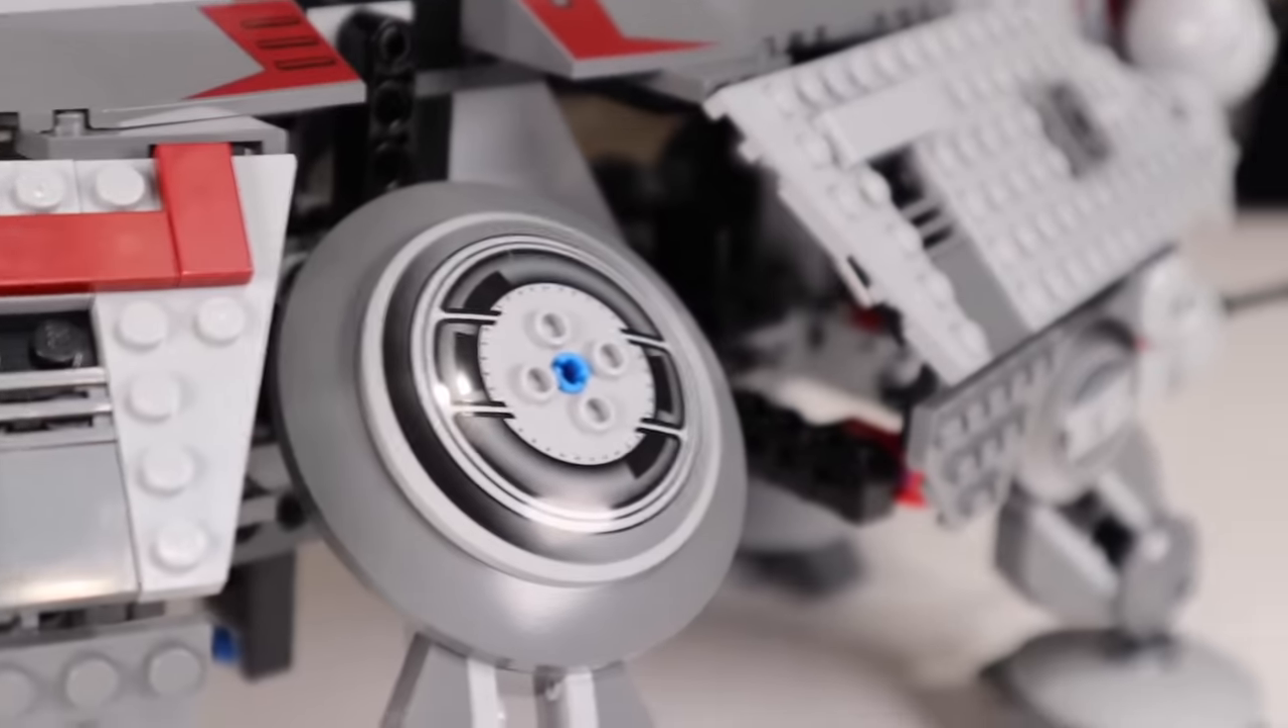We do have some rather large gaps here, which allow you to see into the interior.